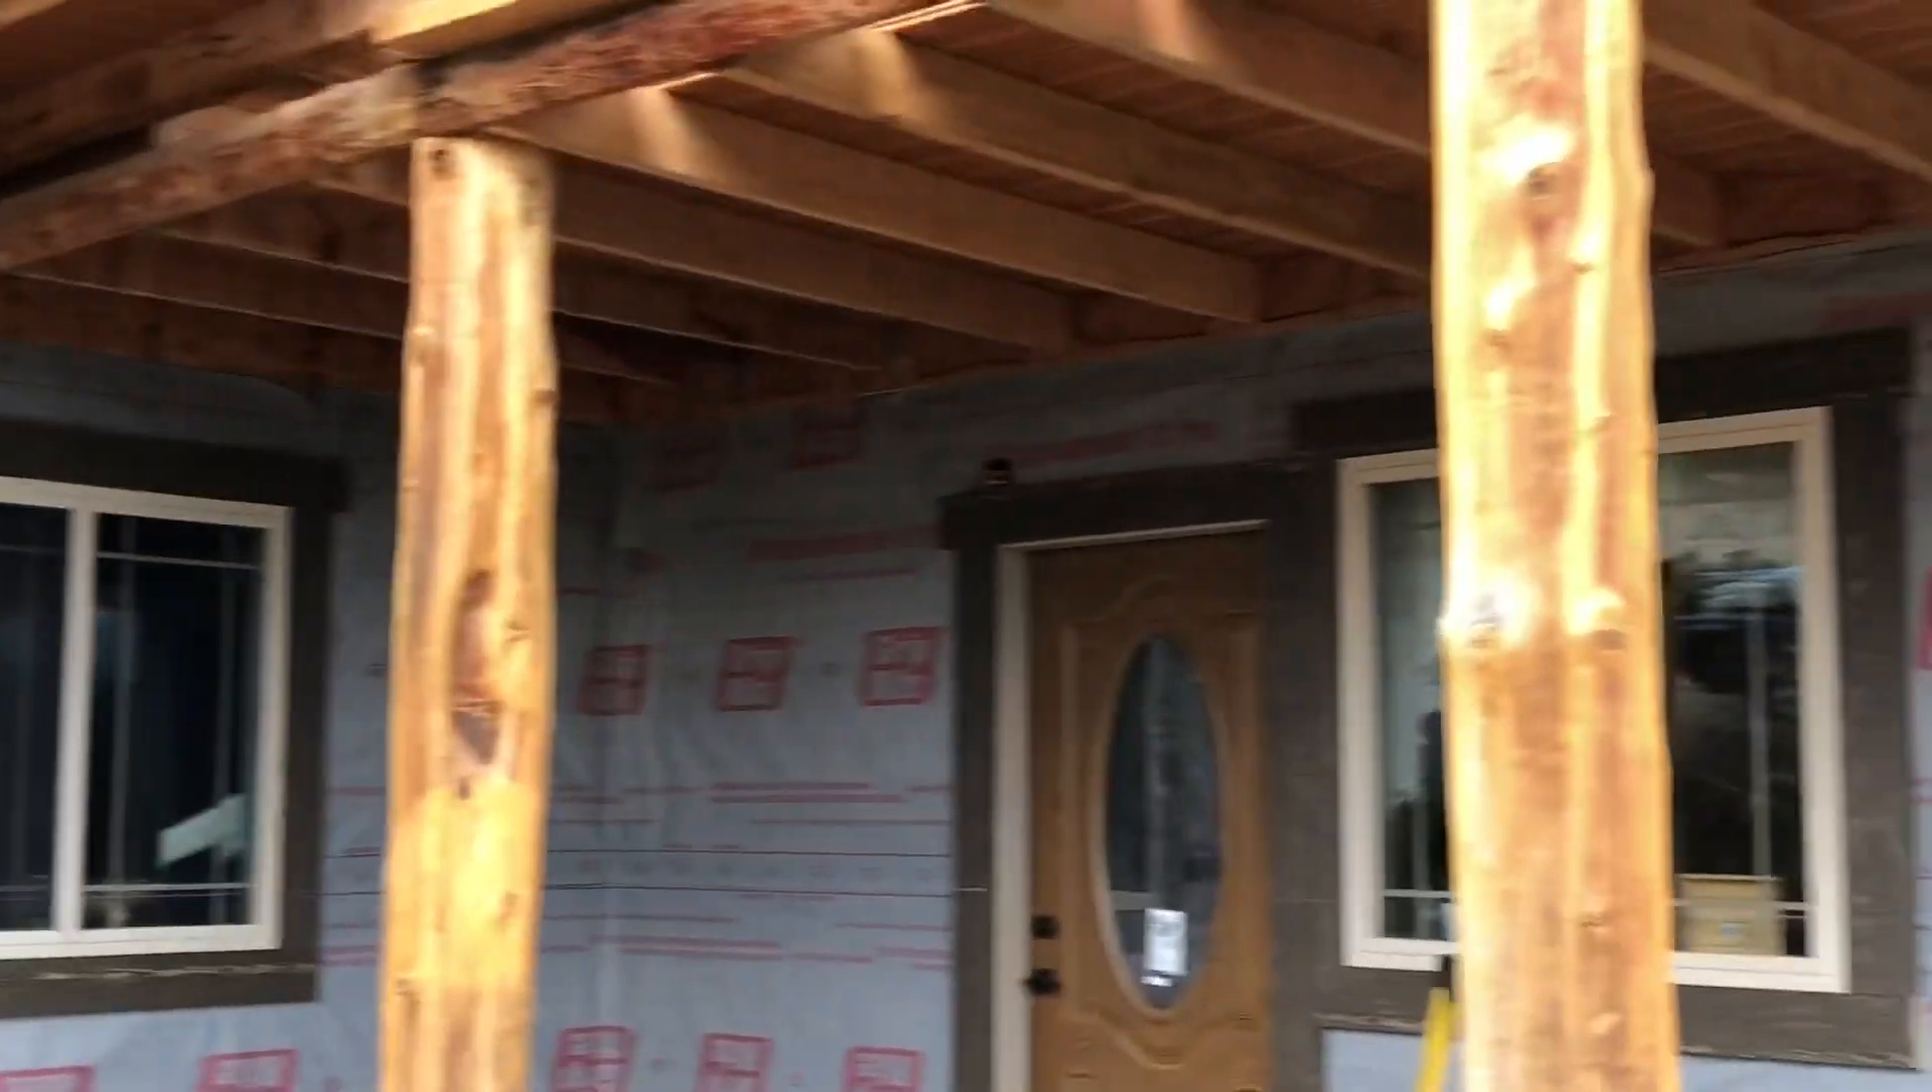He's got these windows all set here on the outside with trim and he's getting ready to put siding on in a little while here.